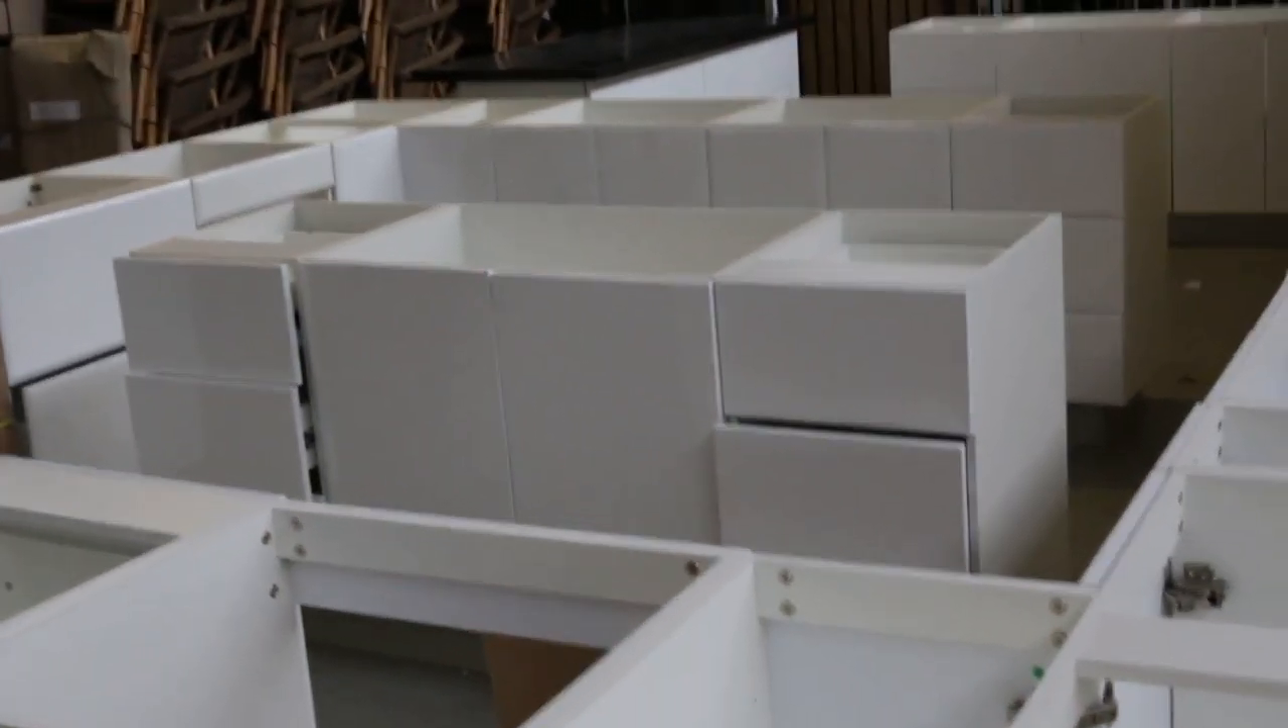They're all the cabinets but they've still got some granite benchtops to go on top.